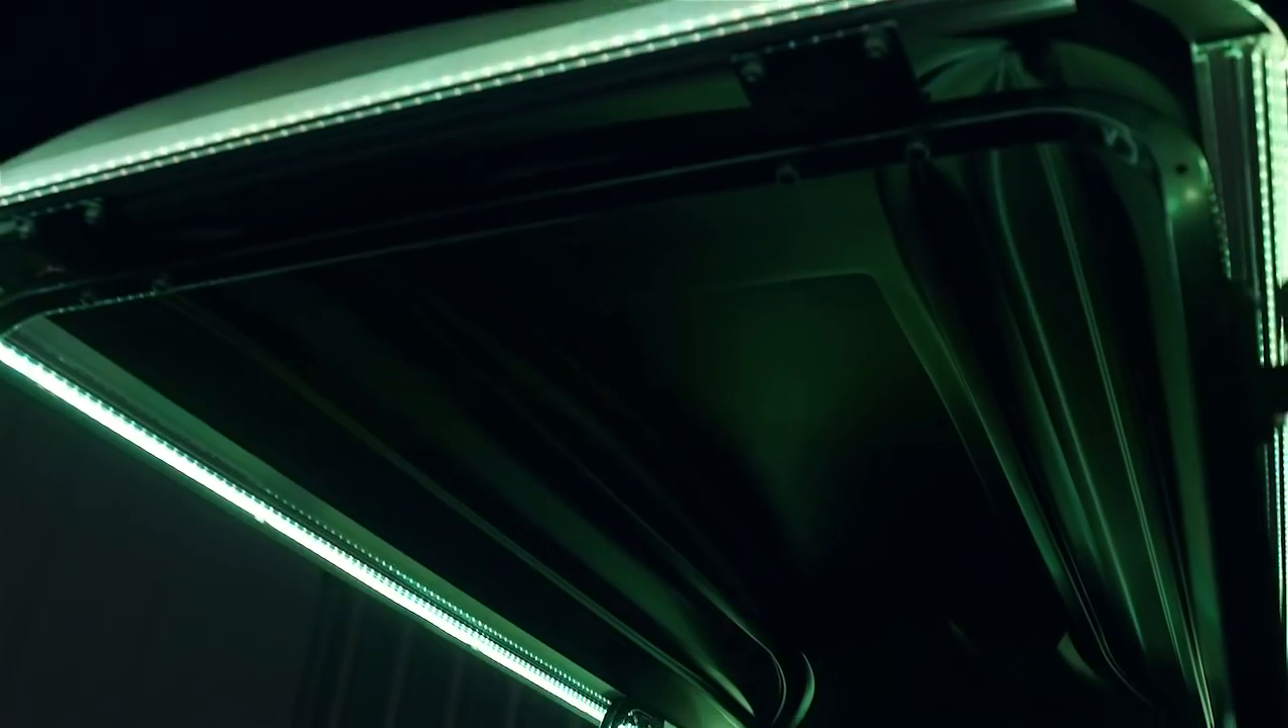You're now finished installing your Bluetooth LED light strip.